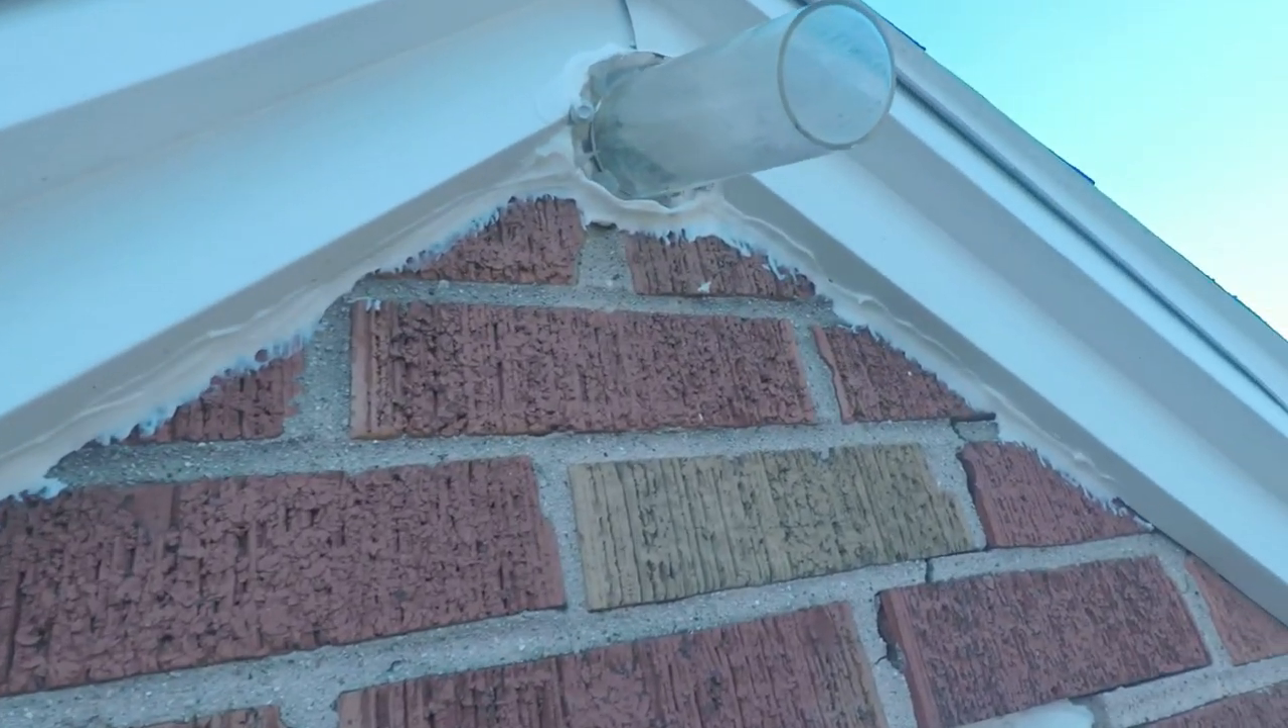Okay here is the bat valve or bat door installed in the peak where the bats have been coming going.